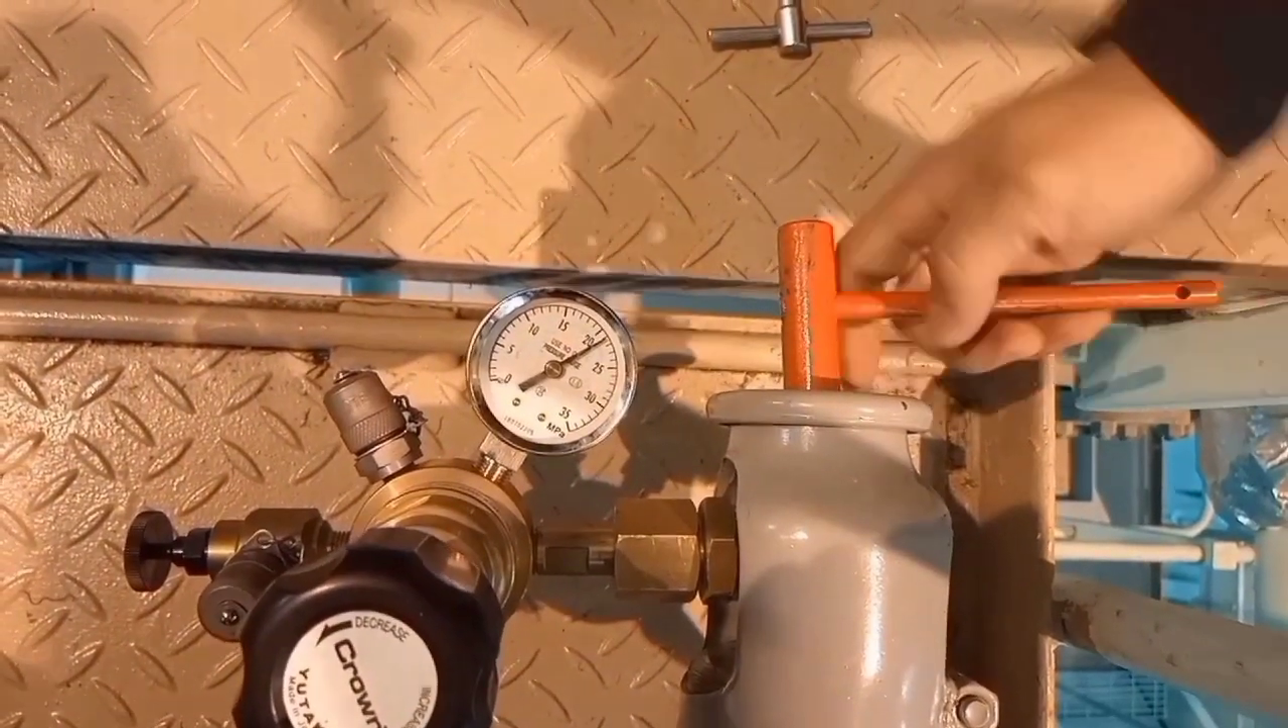So, yan na guys, nakabit na yung regulating valve assembly.